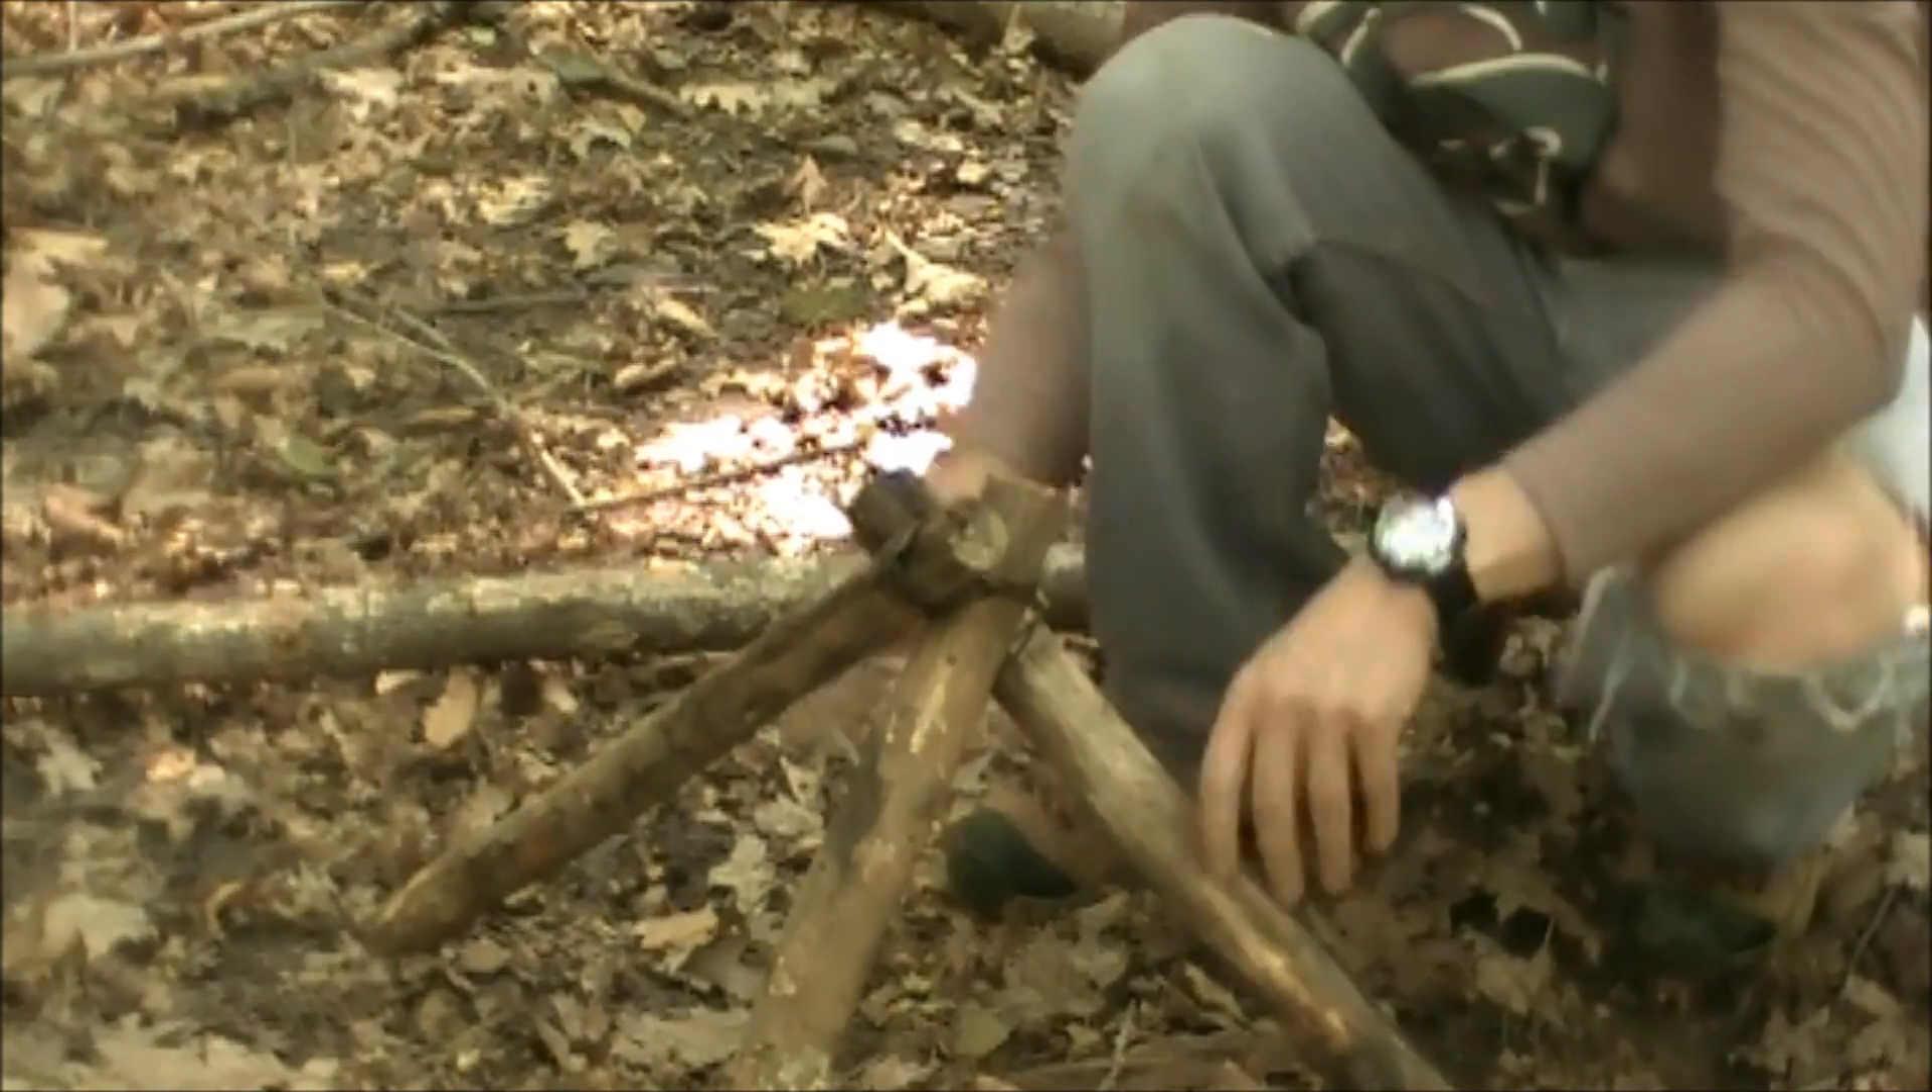There's our little tripod set up there that we just made. We just lashed that.